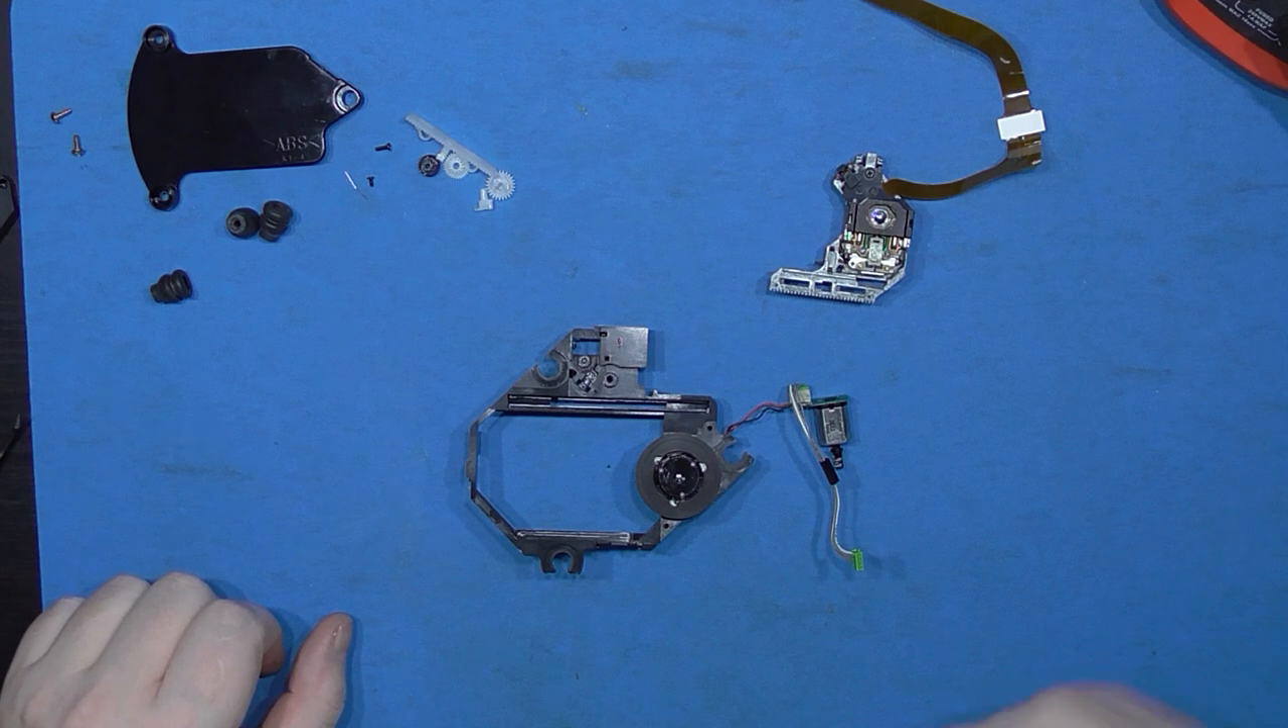That's the laser block stripped down.